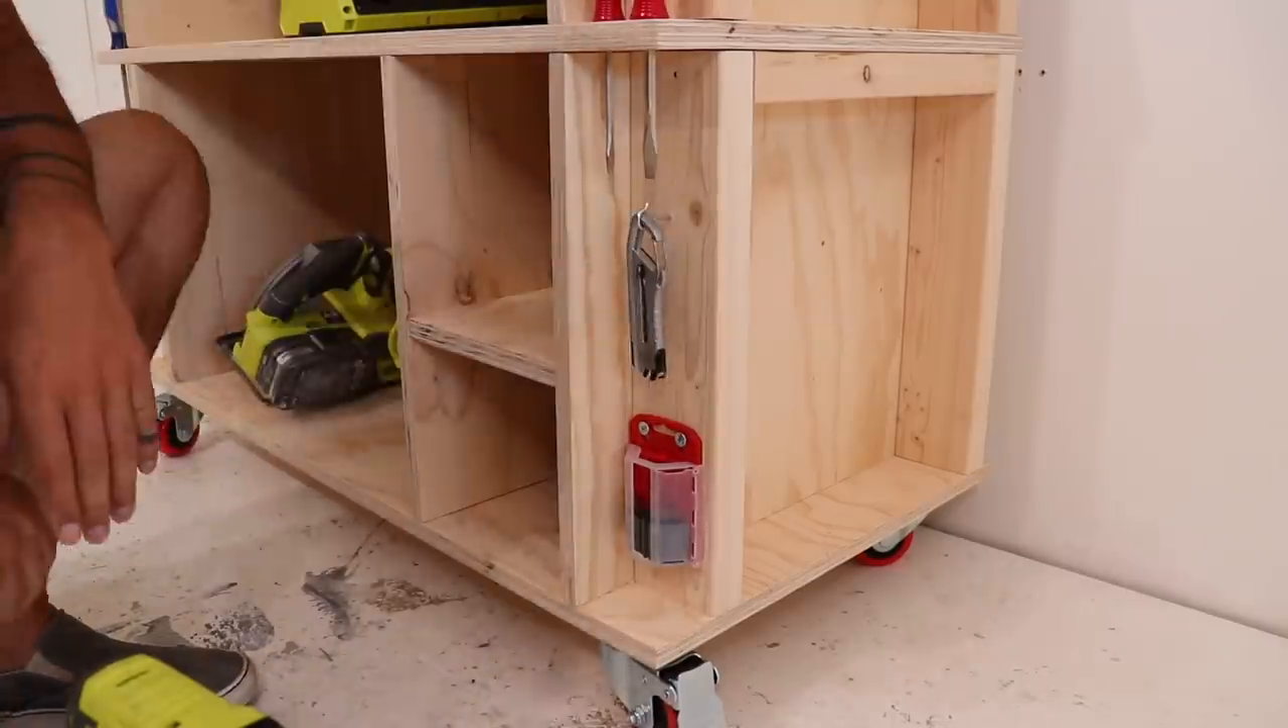So I actually screwed a blade dispenser that's also a disposal receptacle to the cart itself and then hung the knife right above it.